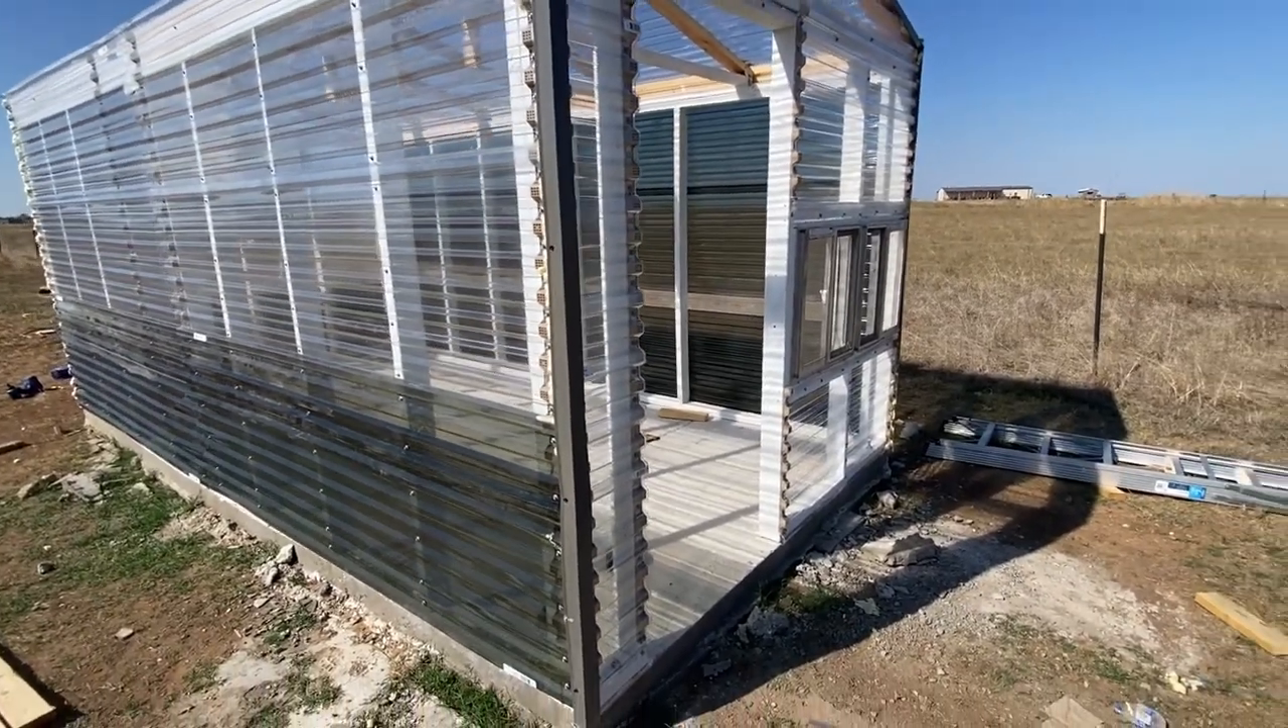We got all the, uh, the panels on. You can see we got them on.